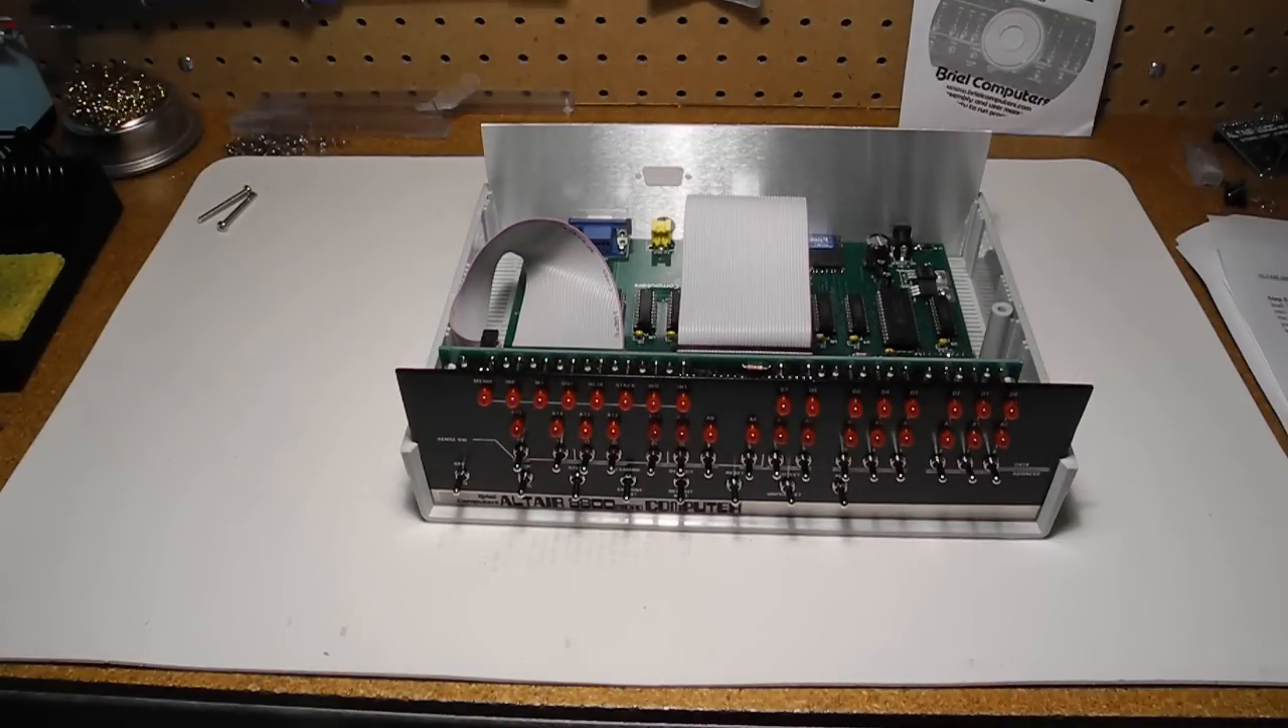I've installed the main board into the case with connectors that come out the back and connected the front PCB and ribbon cables connecting them together.